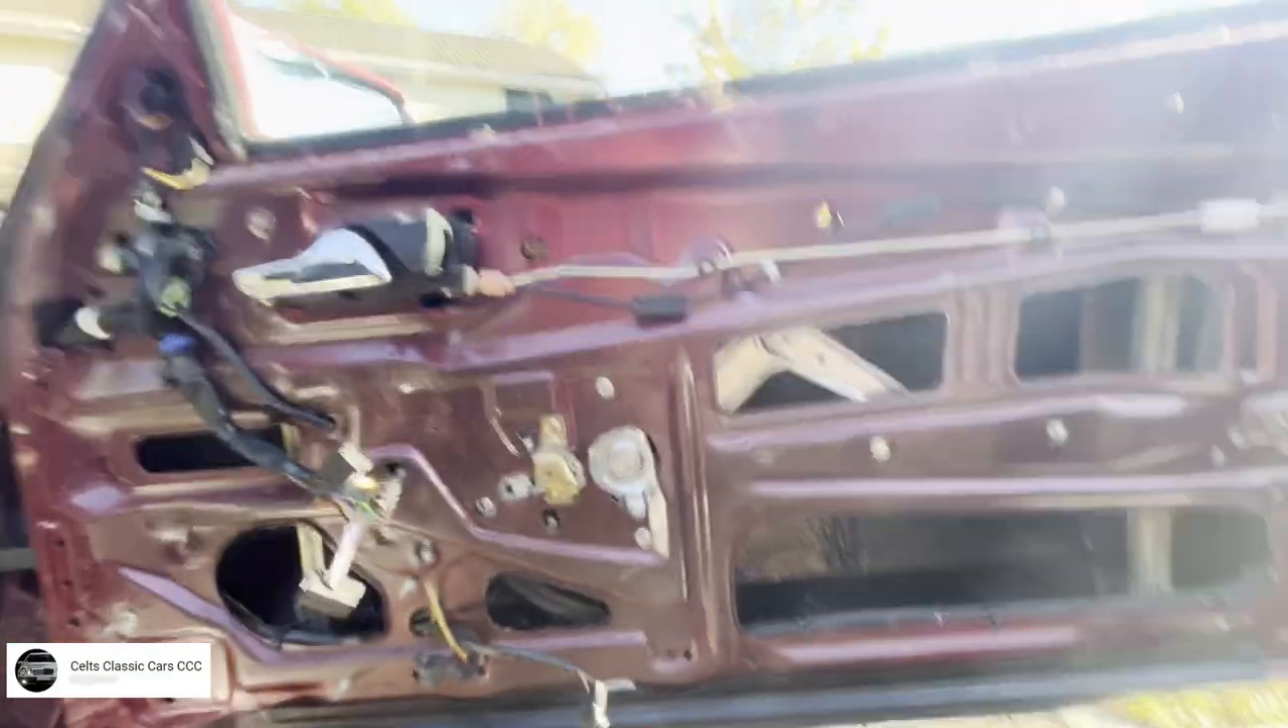Donc il me reste à remettre le pare-vapeur.